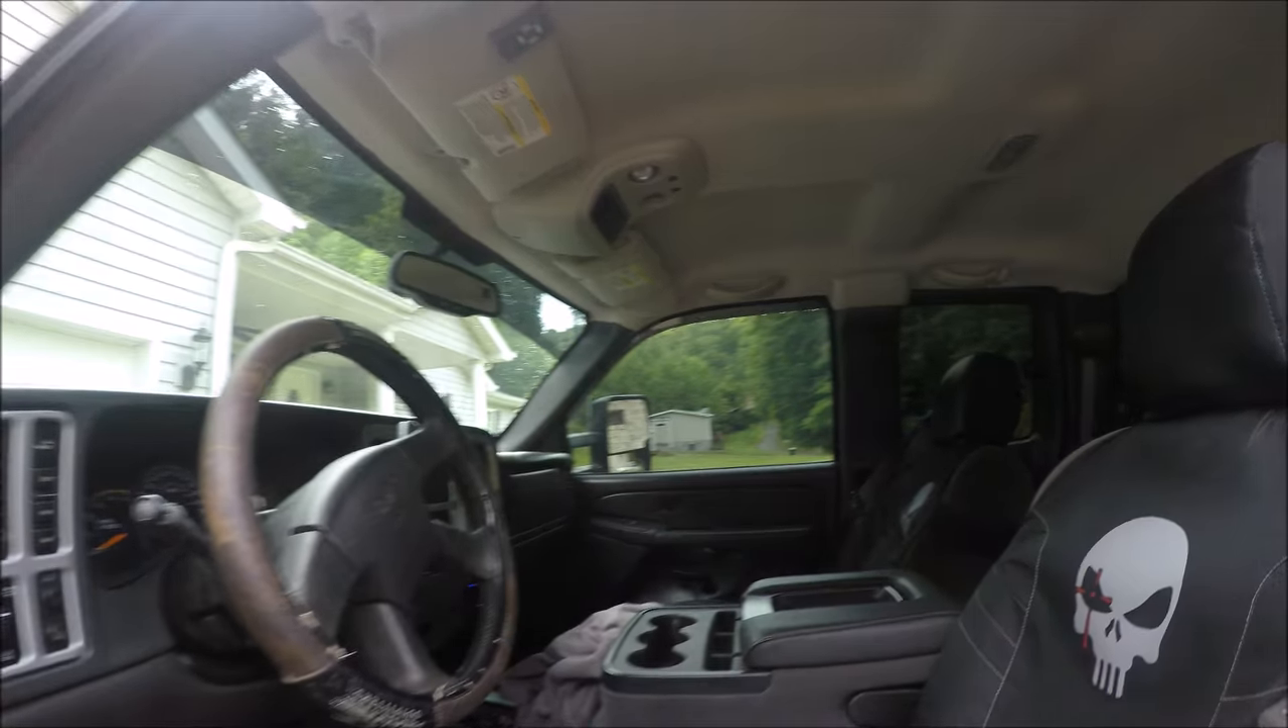So you can see we got the headliner reinstalled.